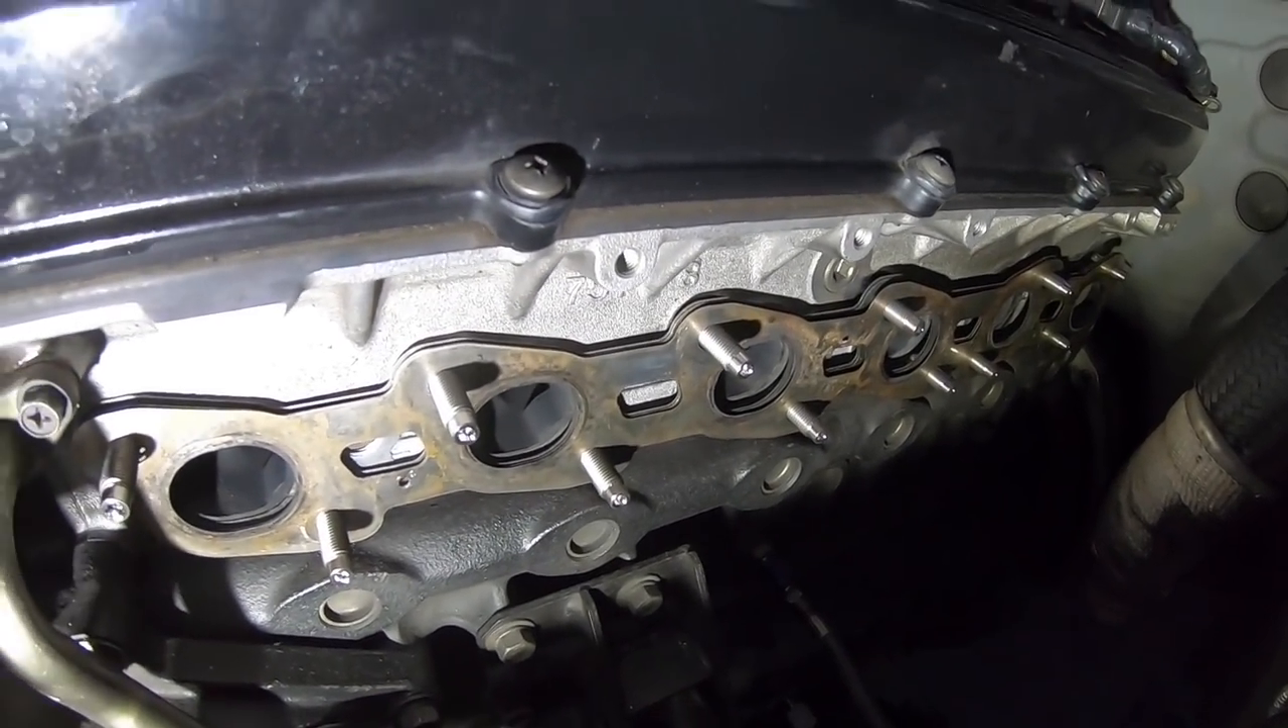That's our new fancy exhaust studs all in.